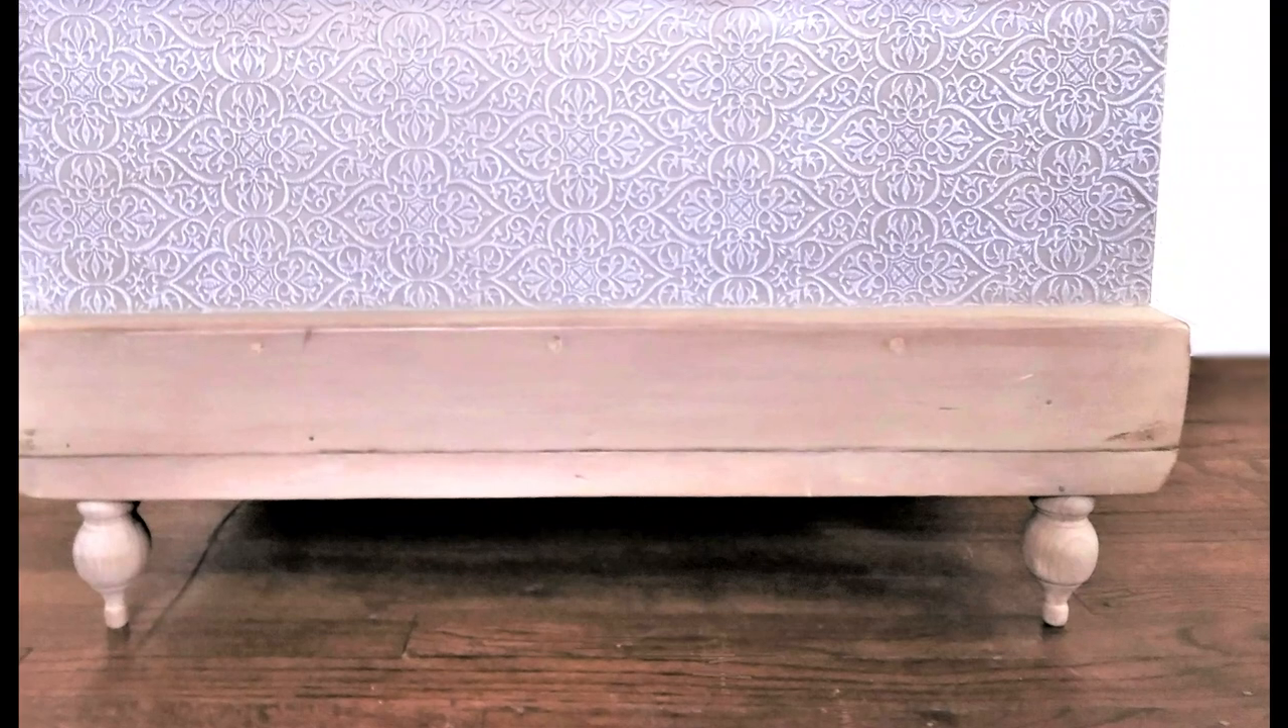I purchased four of these wood finials from our local Home Depot and attached them to the bottom of the trunk.